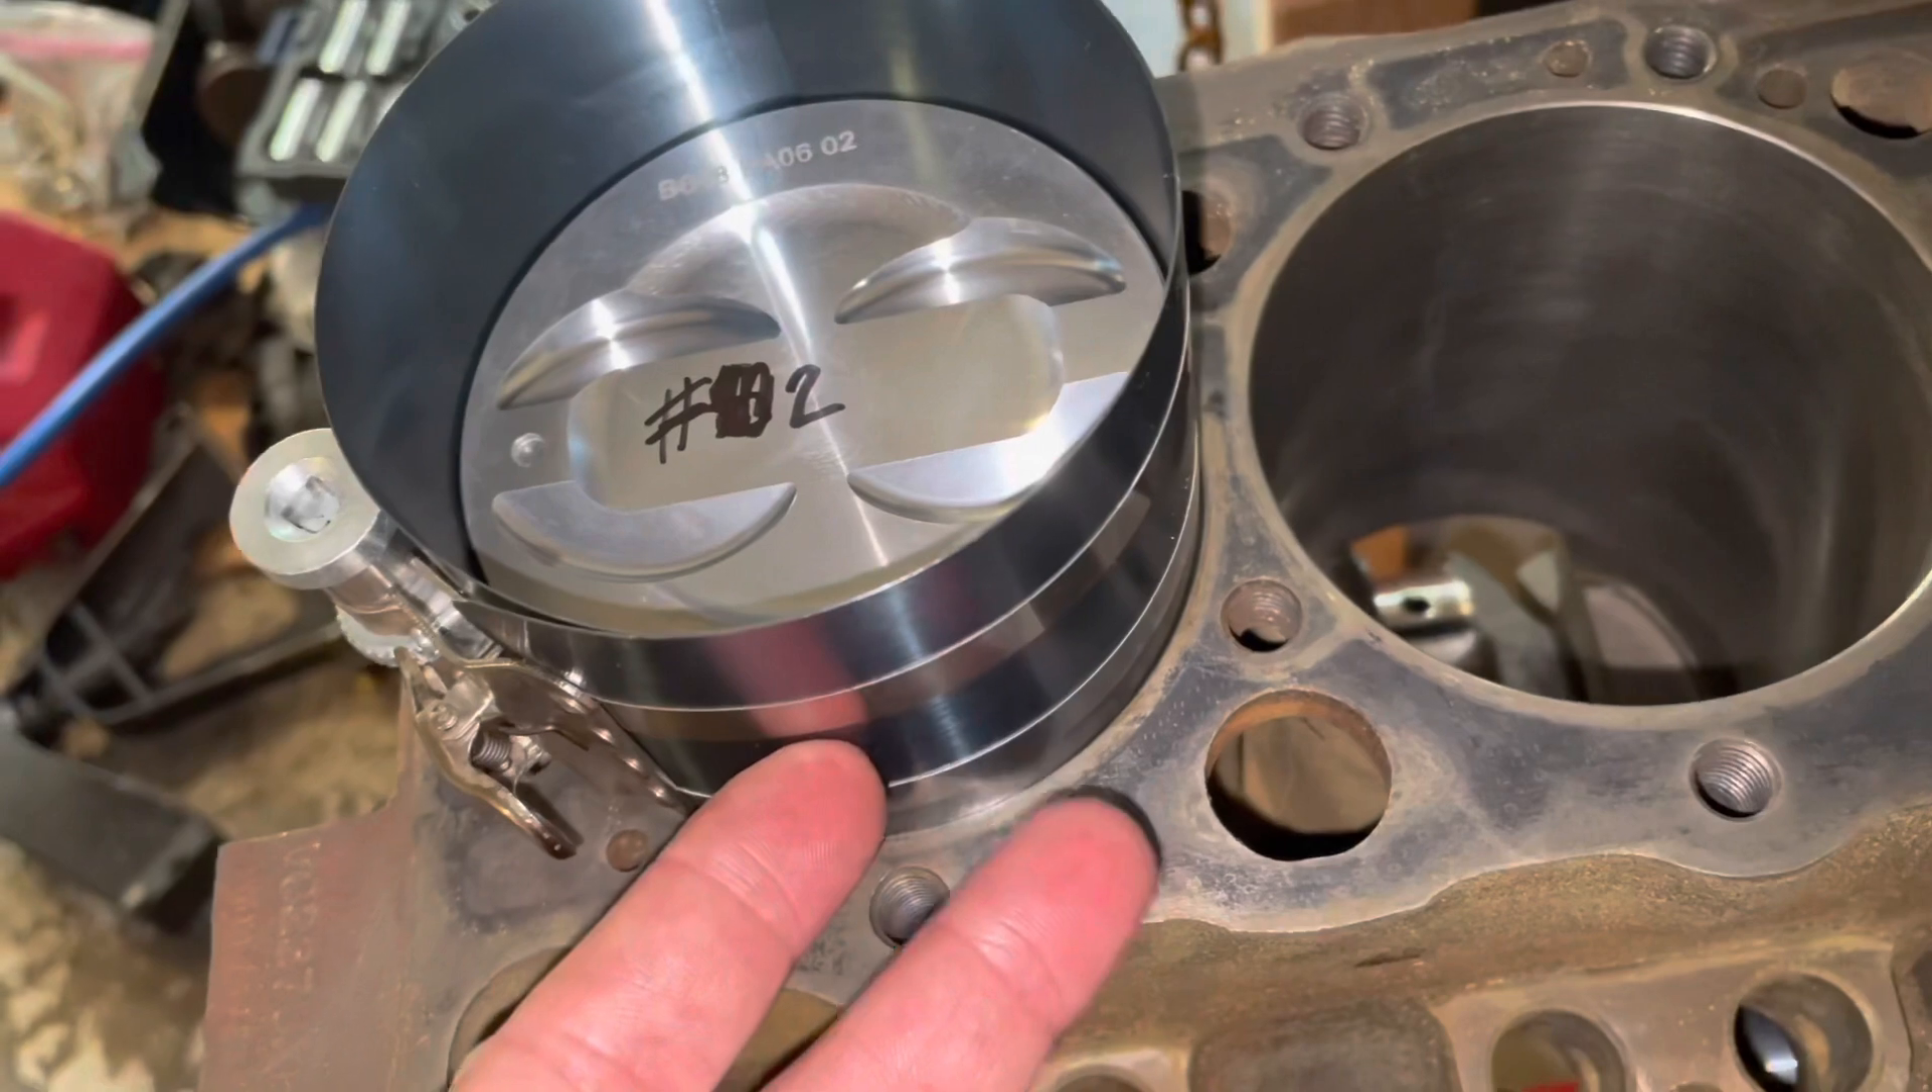The ring compressor is now on the piston and you can see I've got it snugged up pretty tight. It's, uh, compressing the rings all the way around. The piston is sitting up inside the ring compressor. It's not flush like it was when I, before I put the ring compressor on. It's, it's up inside the ring compressor, maybe a half inch to three quarters of an inch.